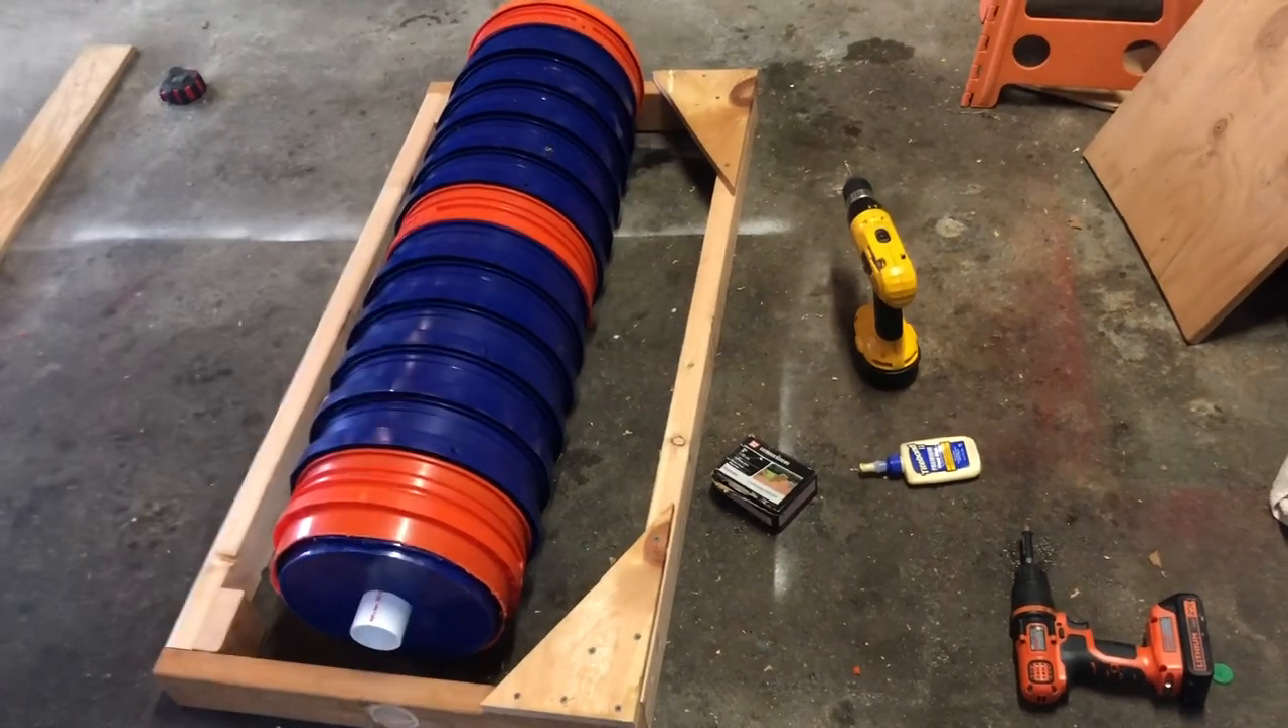So i'm calling it a day here at the end of day two and uh we have our frame and we are reinforcing it you can see the back triangle pieces are in.